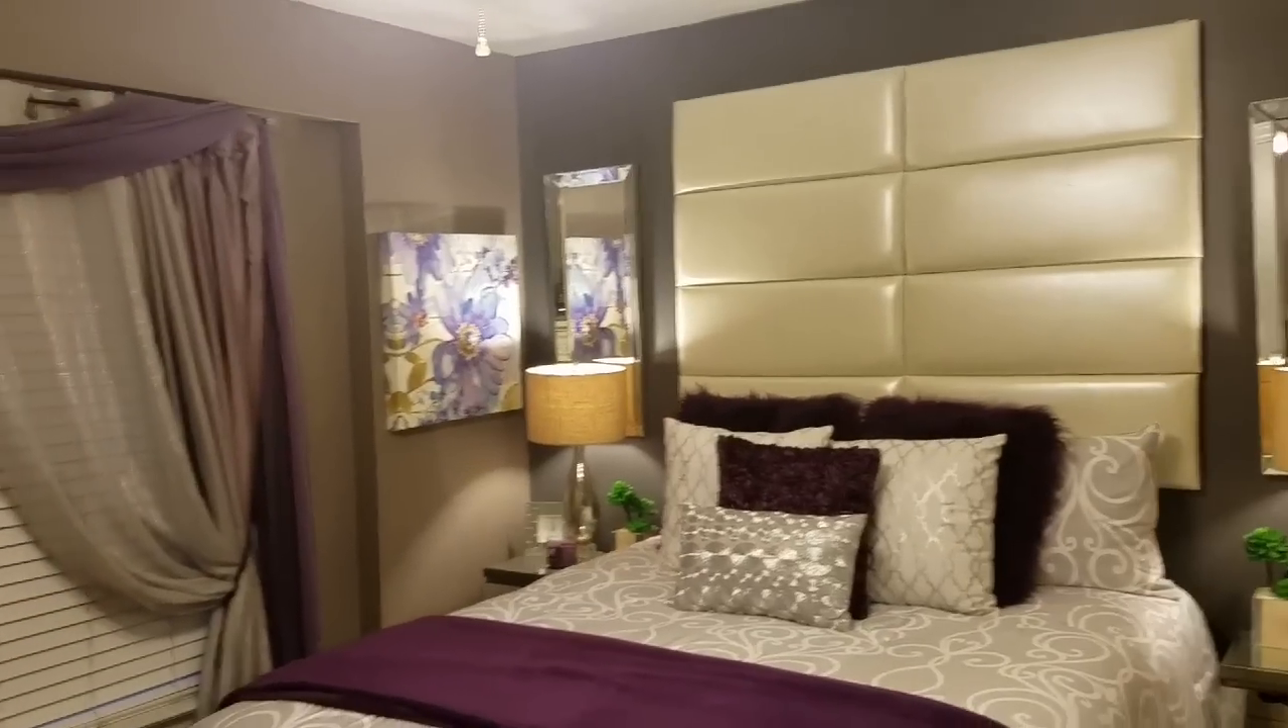So this is the finished look of the panels that was placed up of course by me.